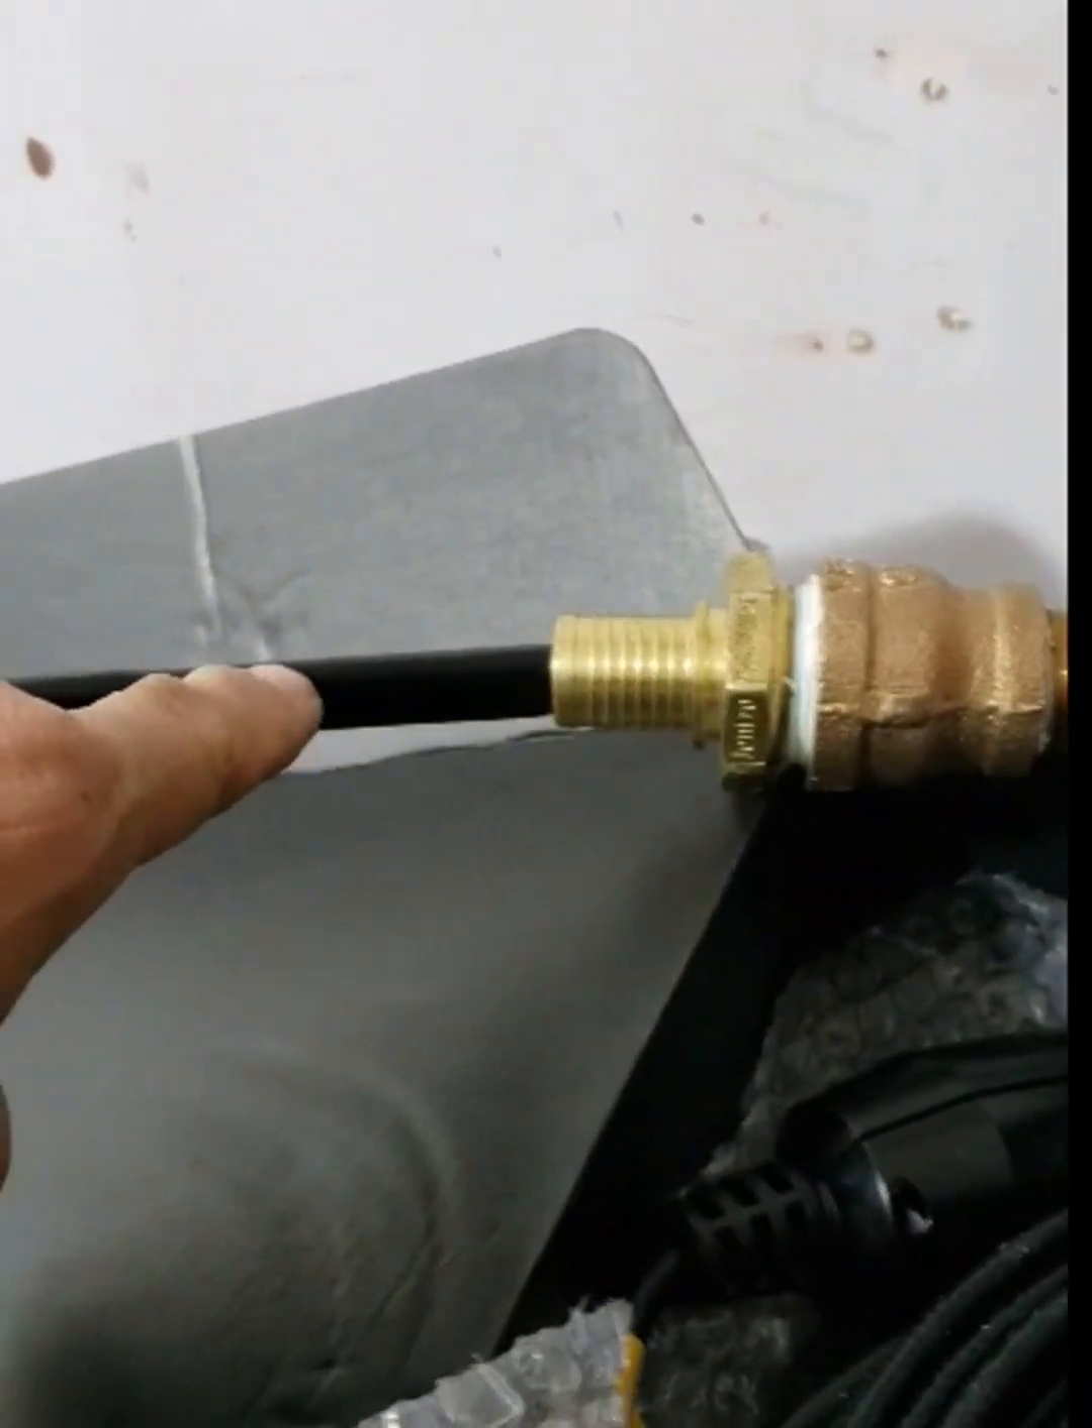I've already put the heat cable through the fittings and here it is protruding out of the barbed fitting.